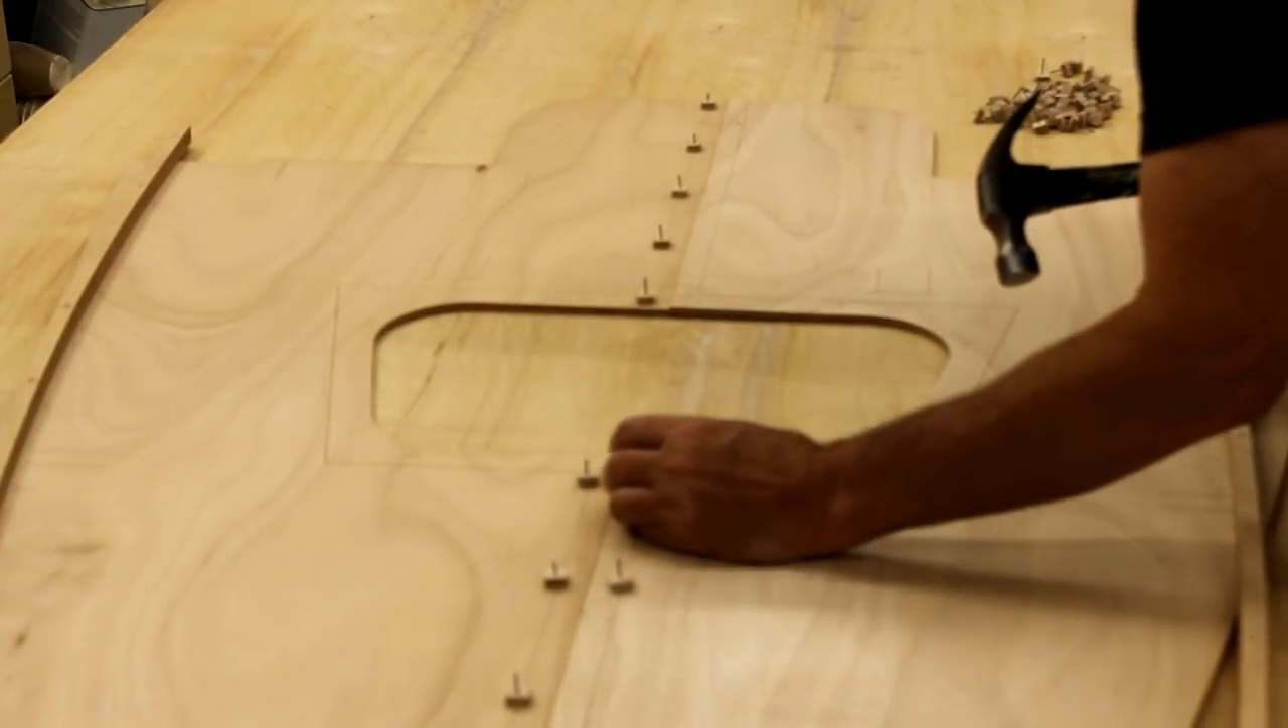I'm not driving the nails all the way in.